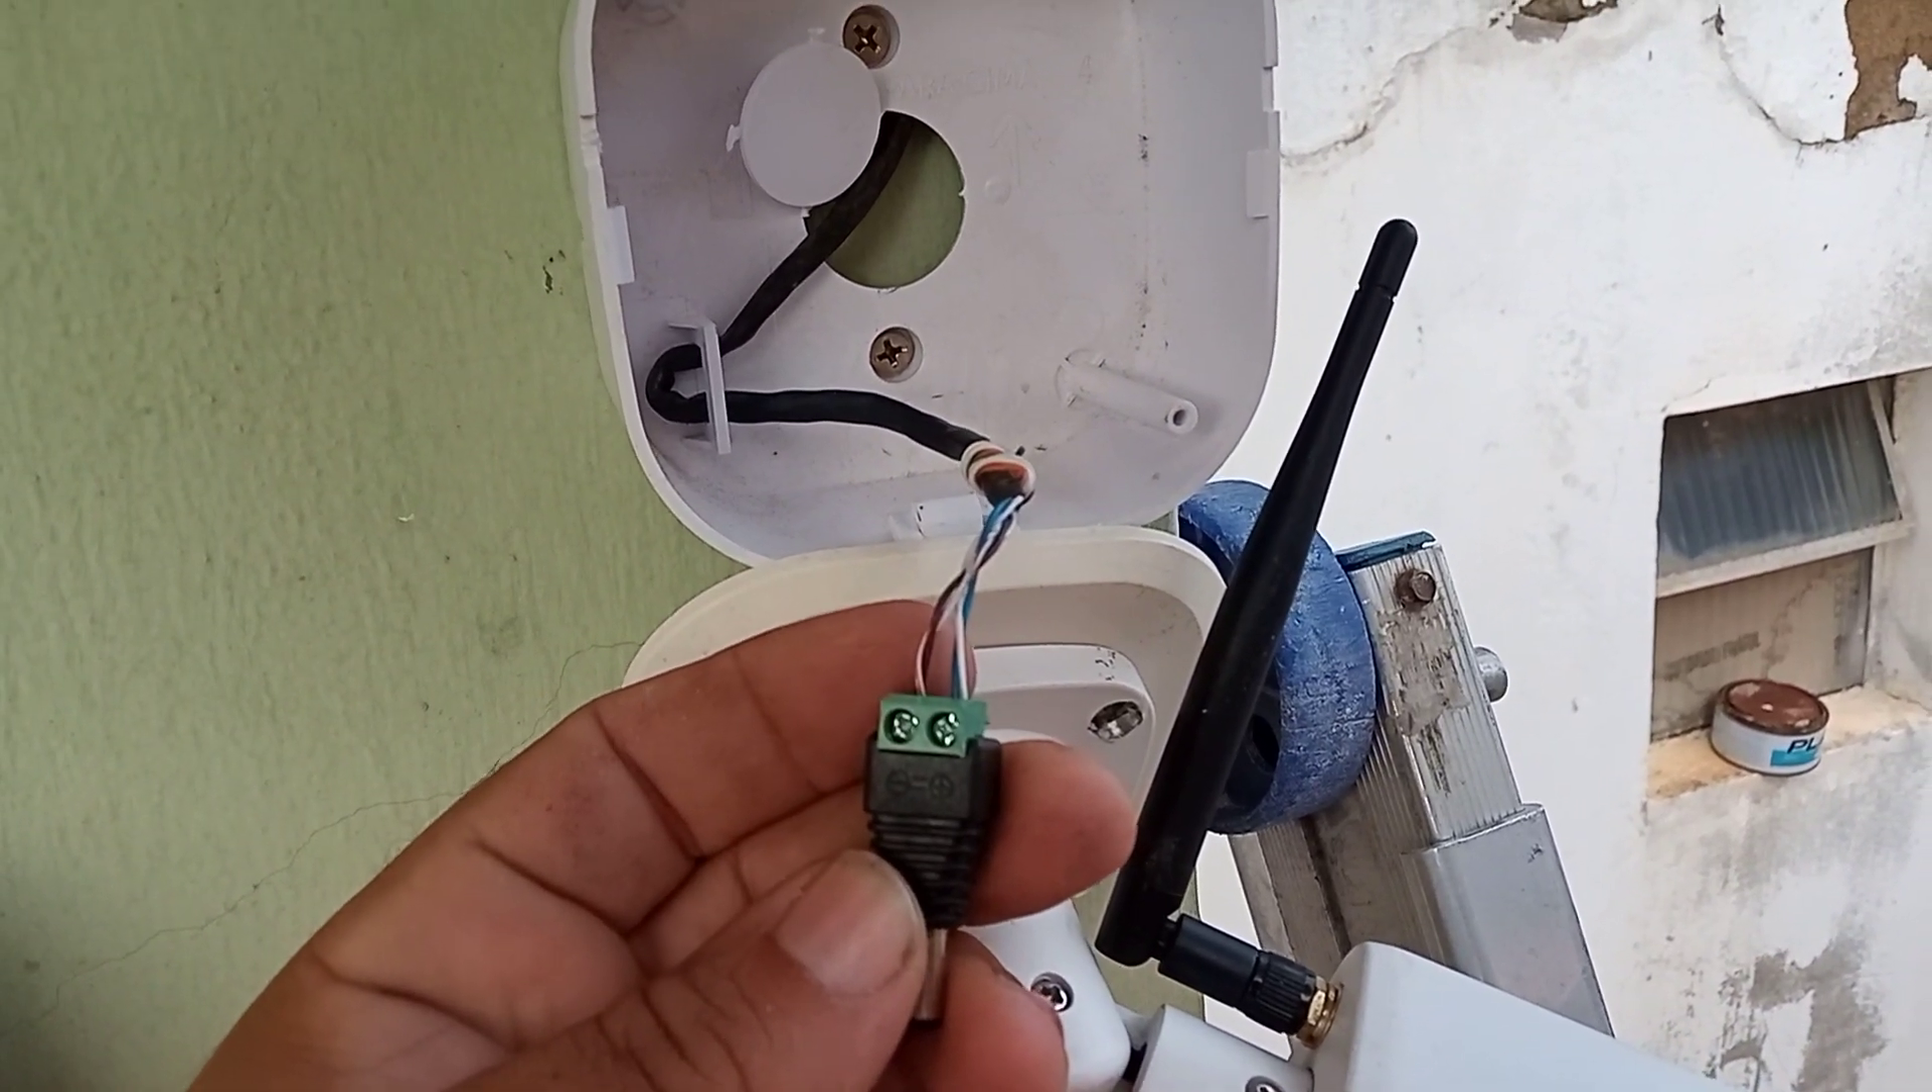Aqui você pode ver que eu já coloquei um conector P4.